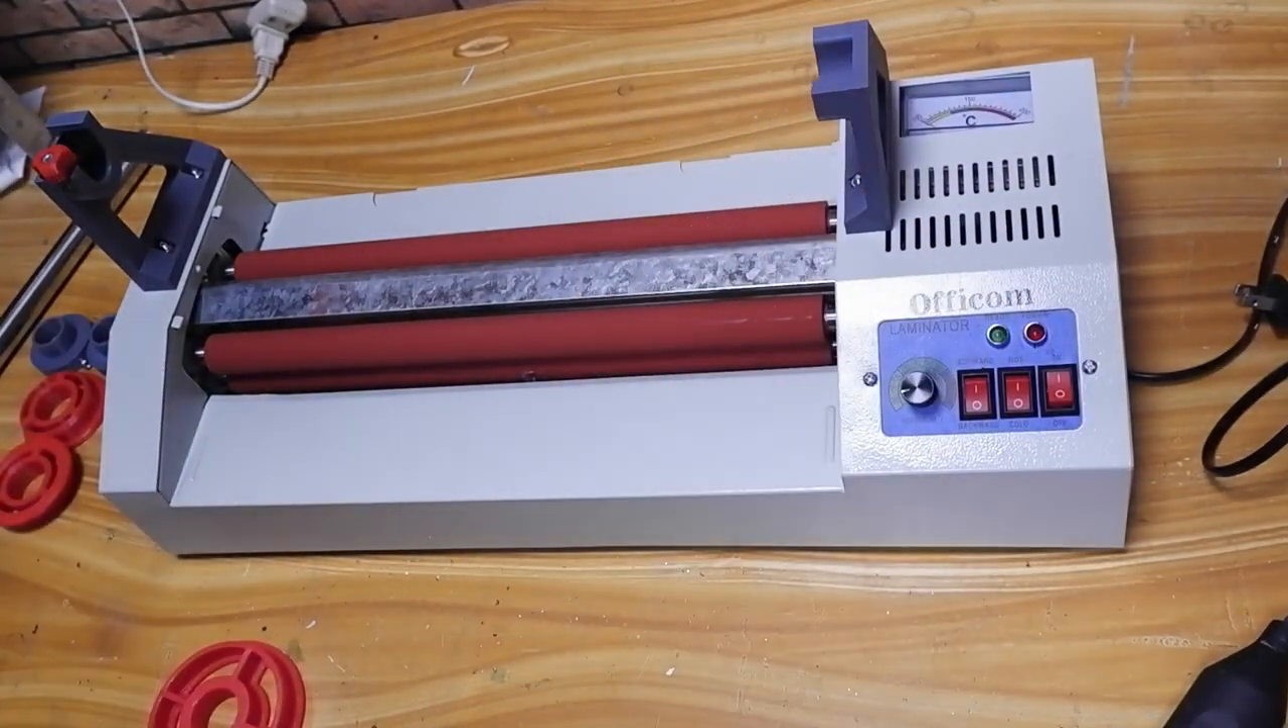So ayan nakakabit na yung ating support.